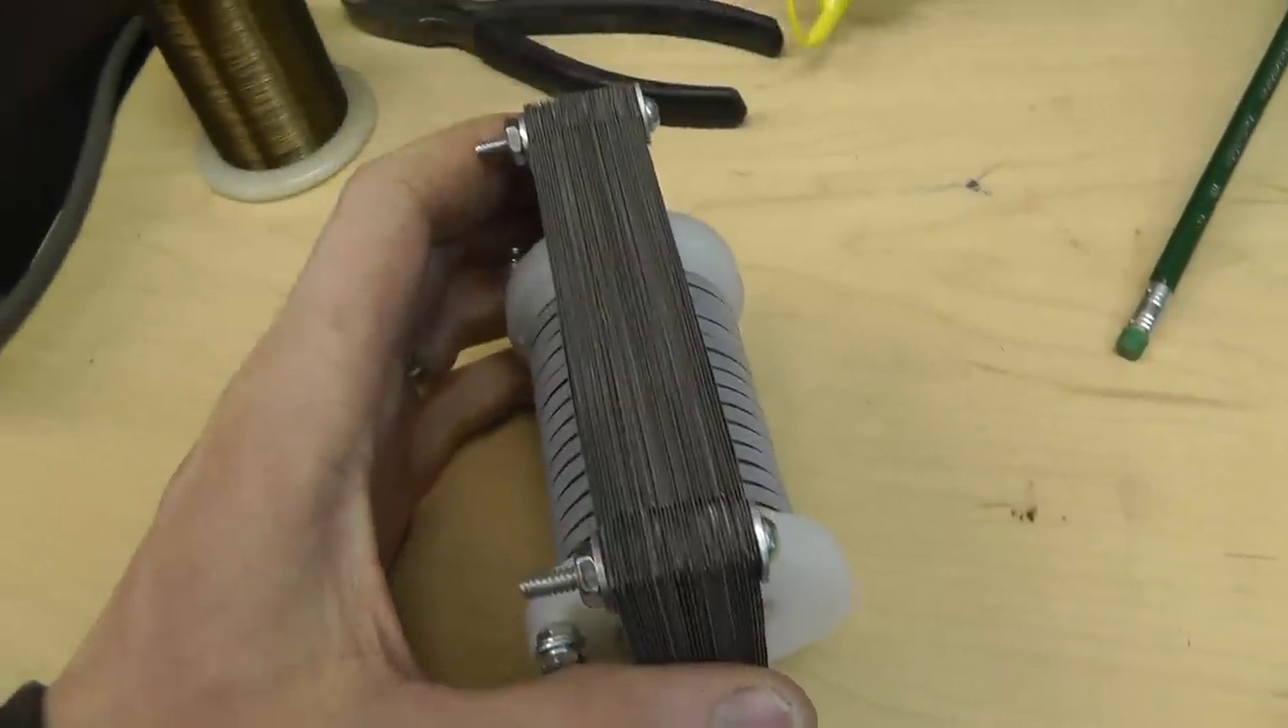I went ahead and installed all of the metal pieces here, the core, the laminate core.